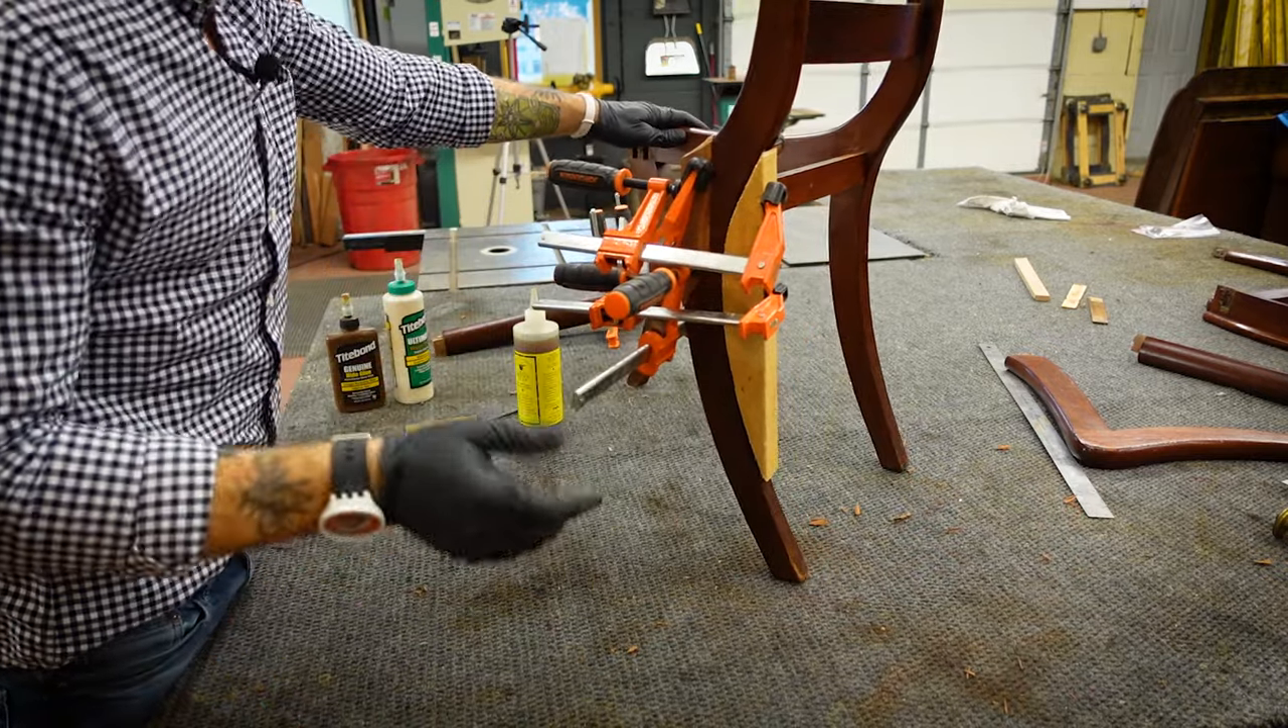We got these two pieces clamped together.